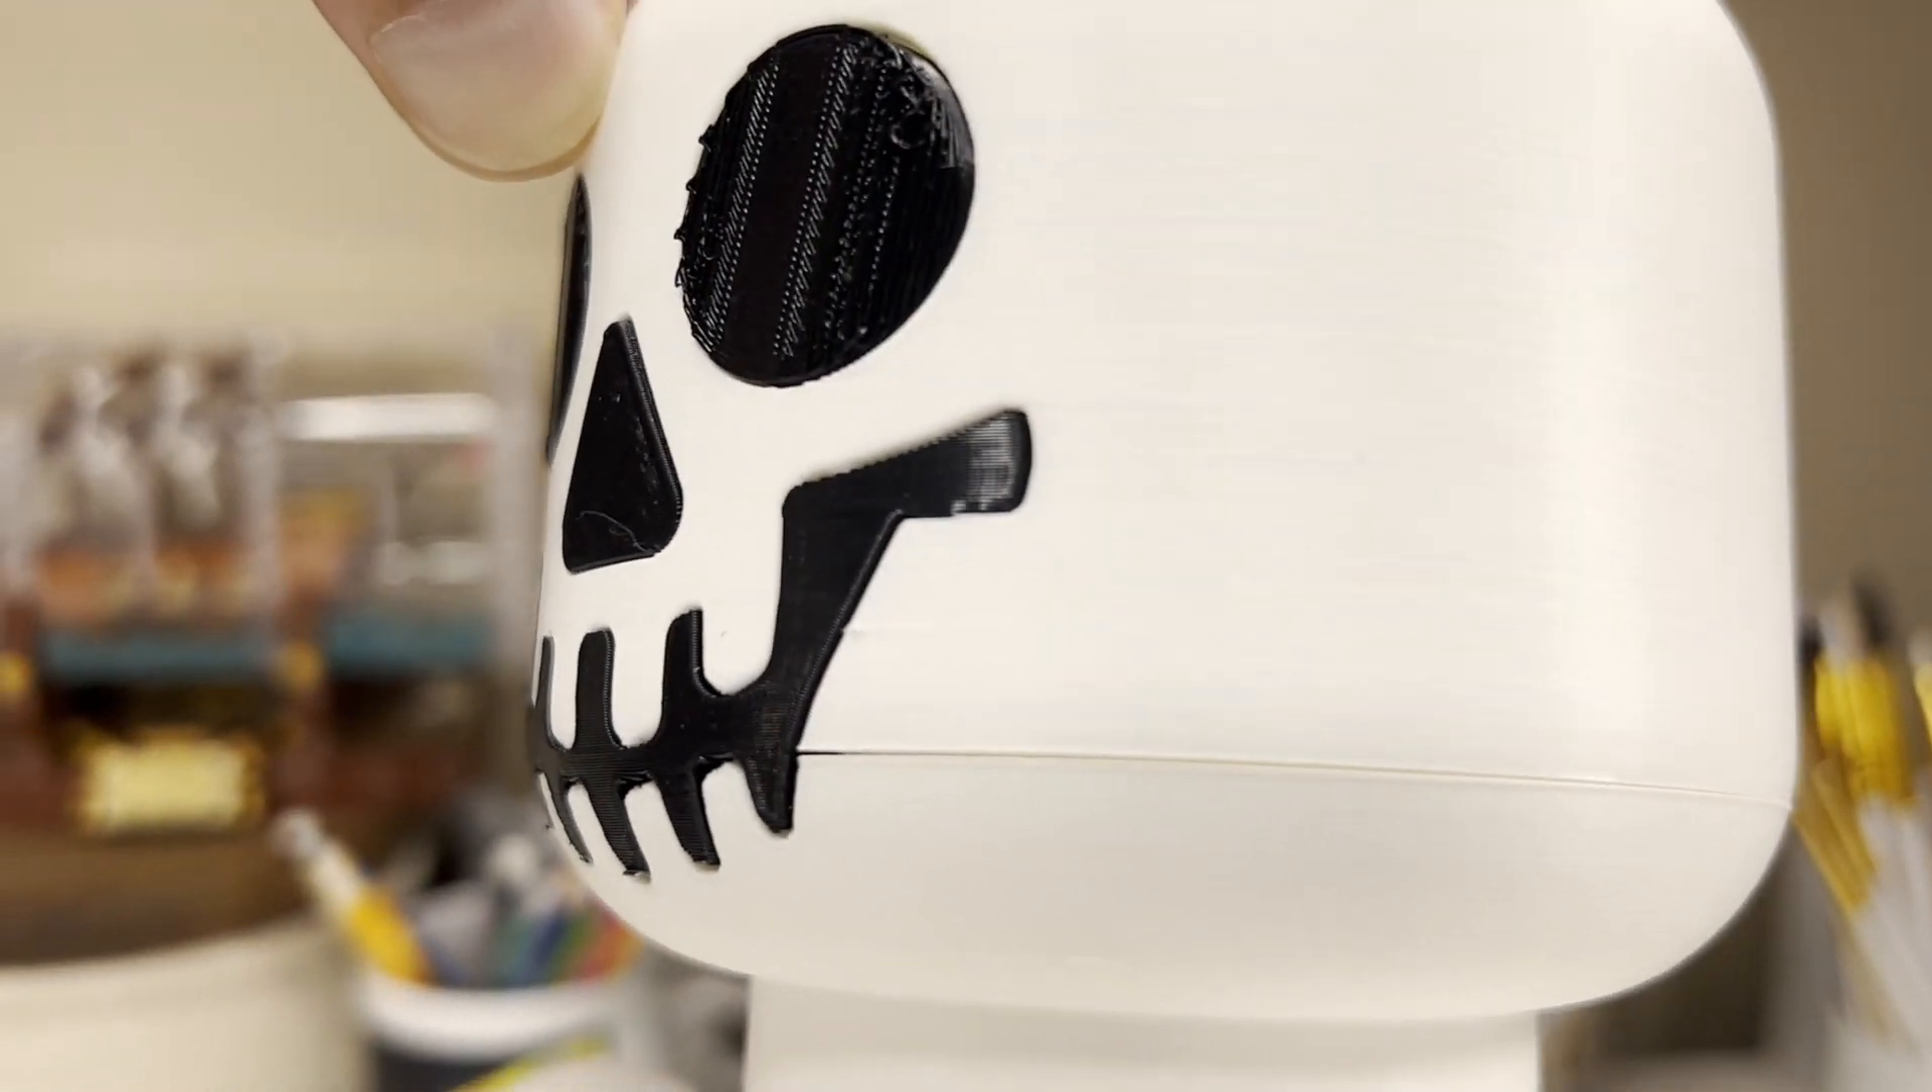I had no issues at all with the face pieces, and as you can see, they fit nice and flush.